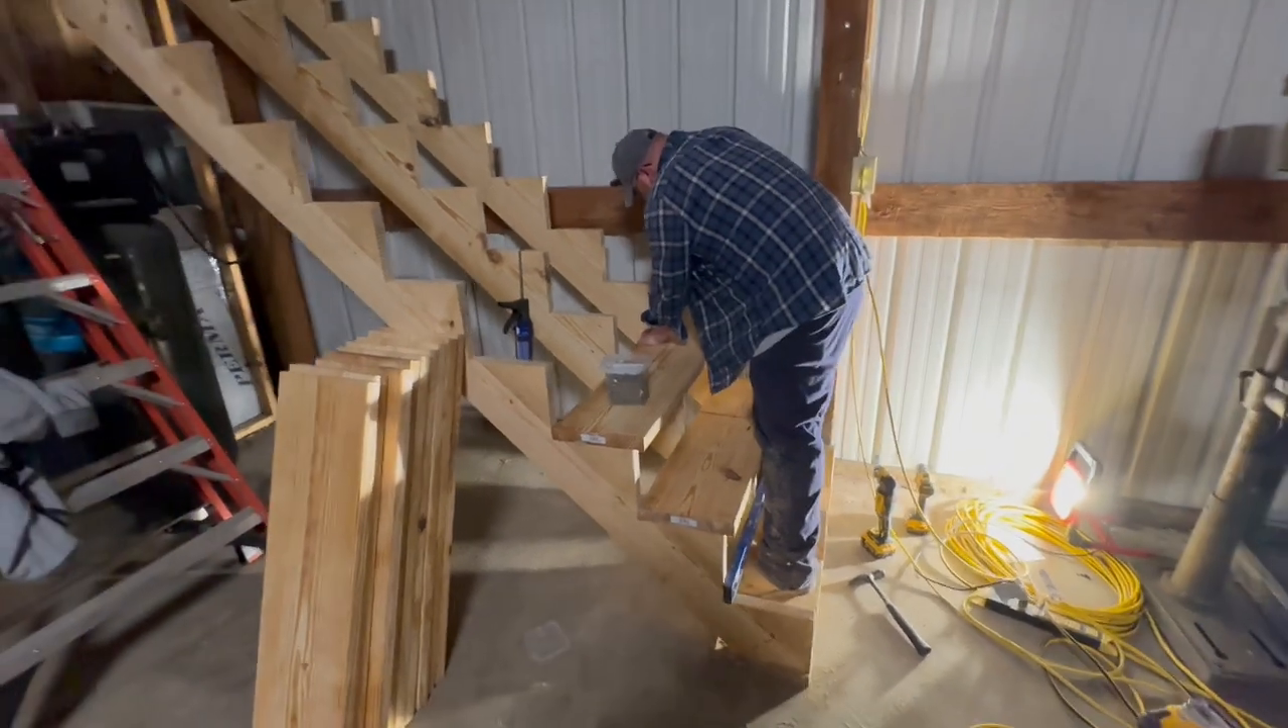Guys we got the stairs hung up.